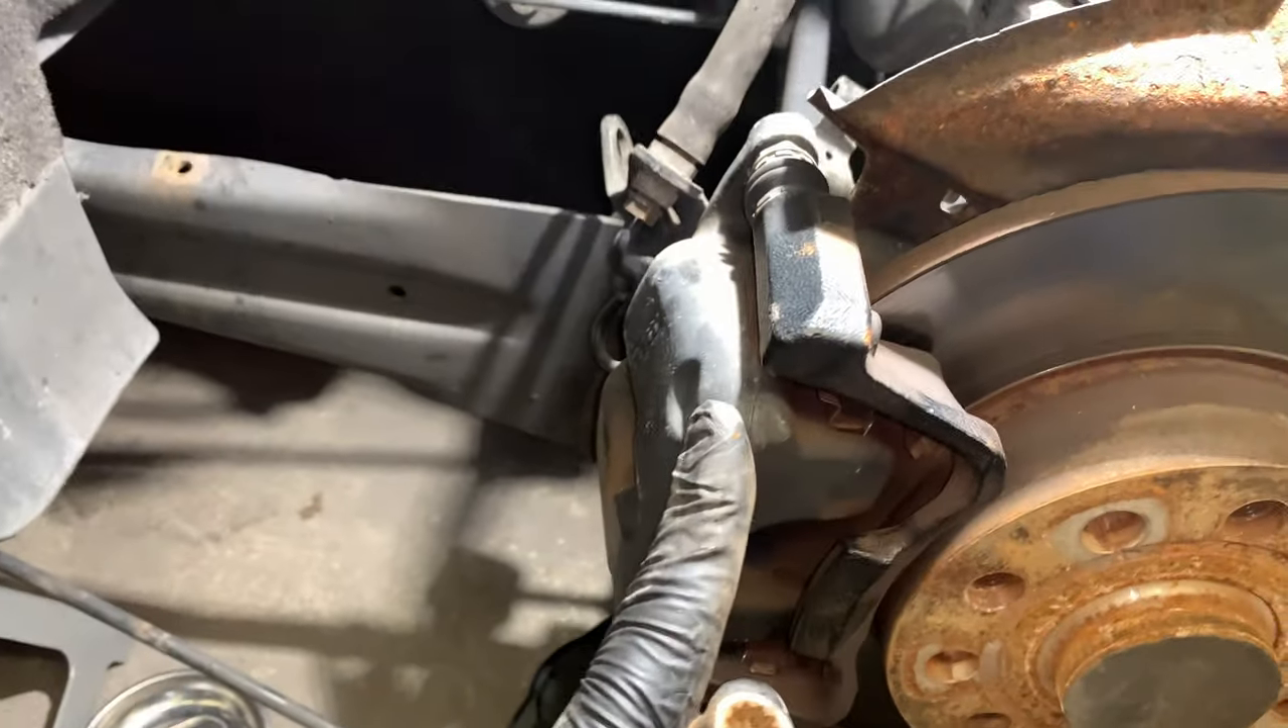We haven't removed the caliper just yet.